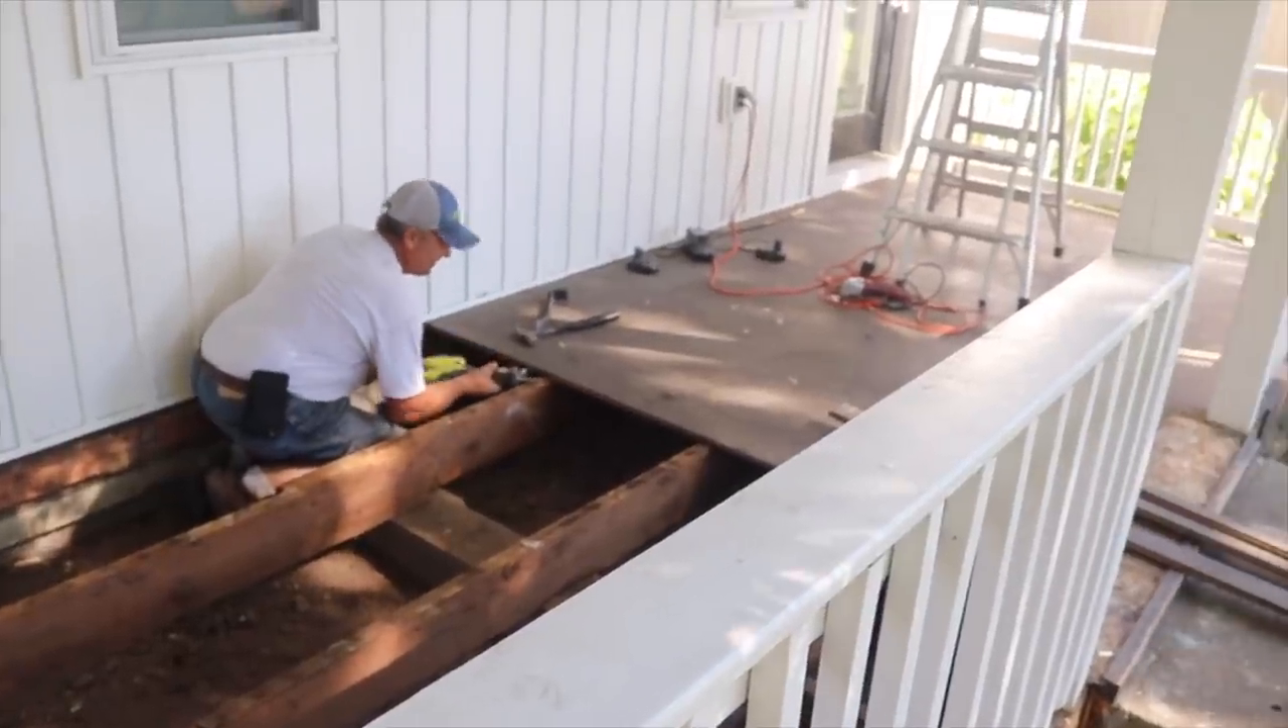So here you can see that half the floor is gone.